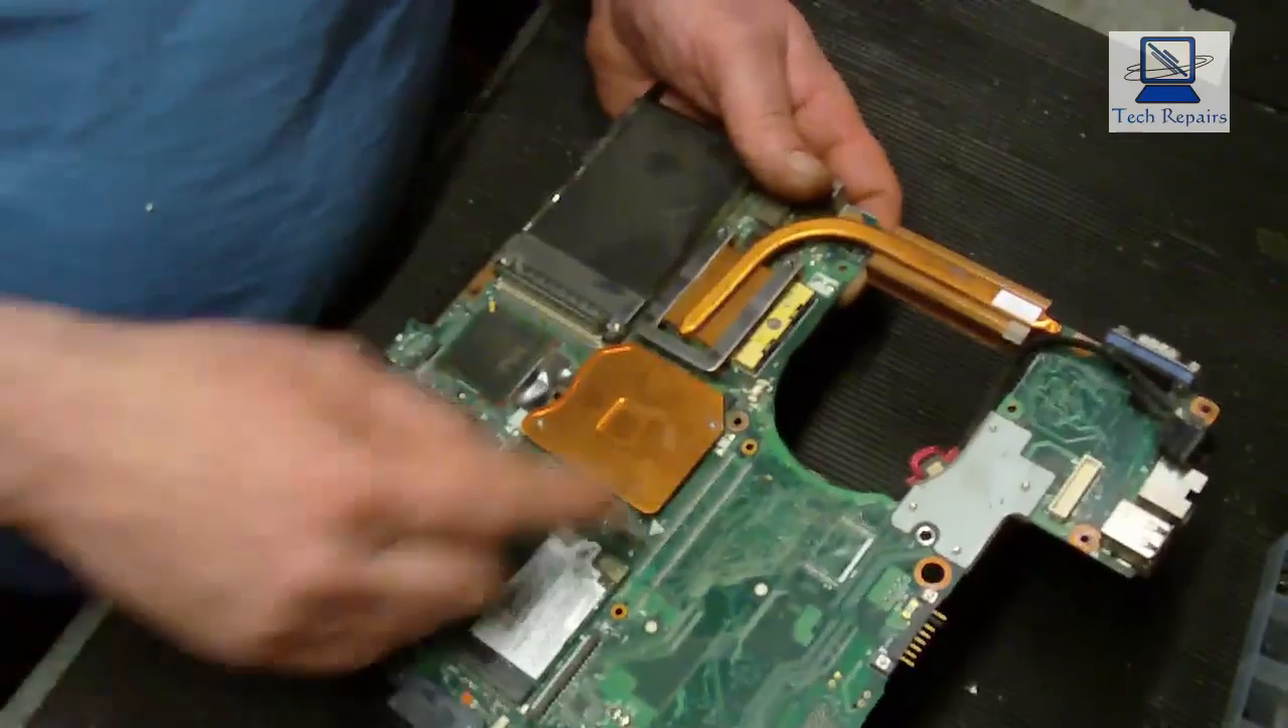So we've removed the board now.